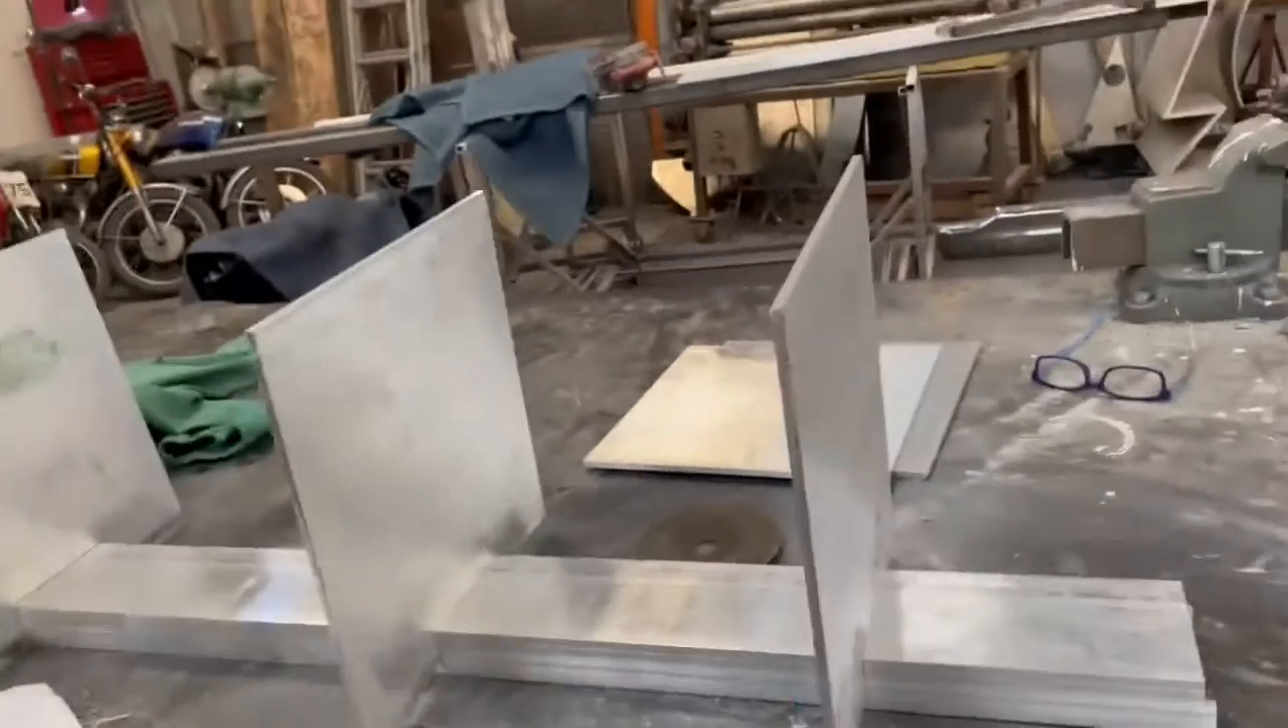All right all the uh pieces are cut uh notched they fit together.